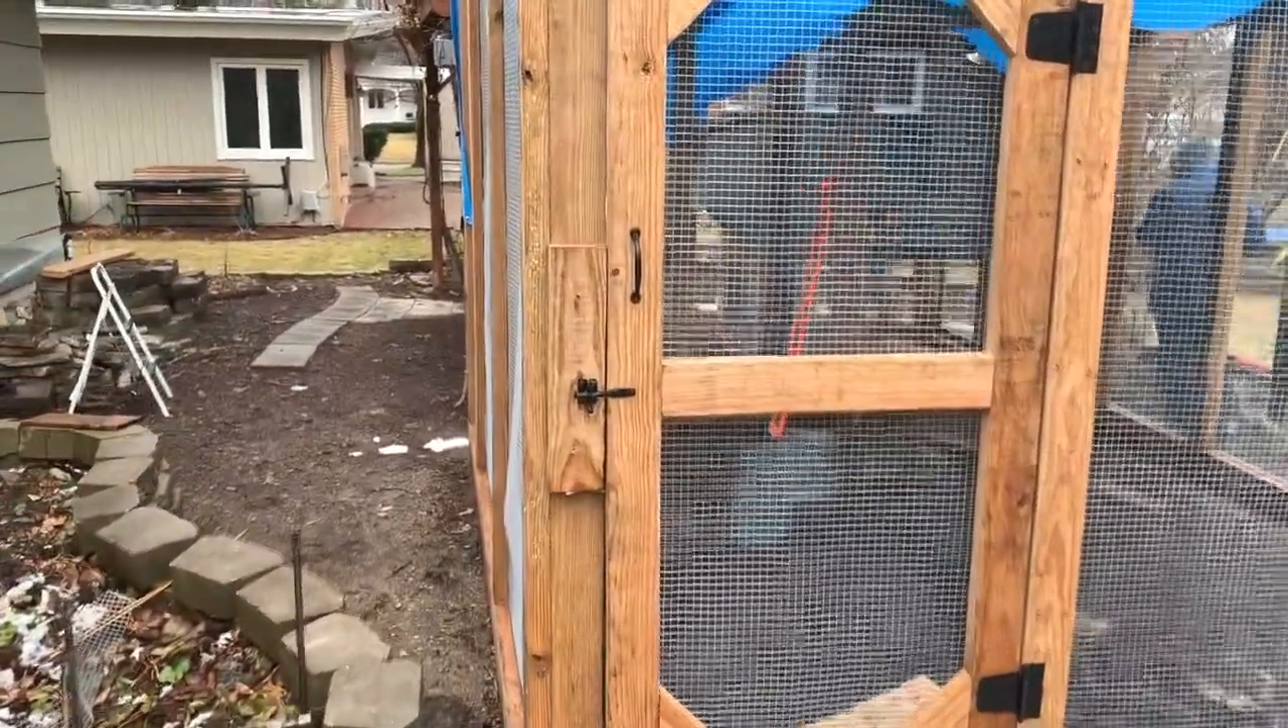We just finished making the door yesterday so I have to put another couple locks on it.